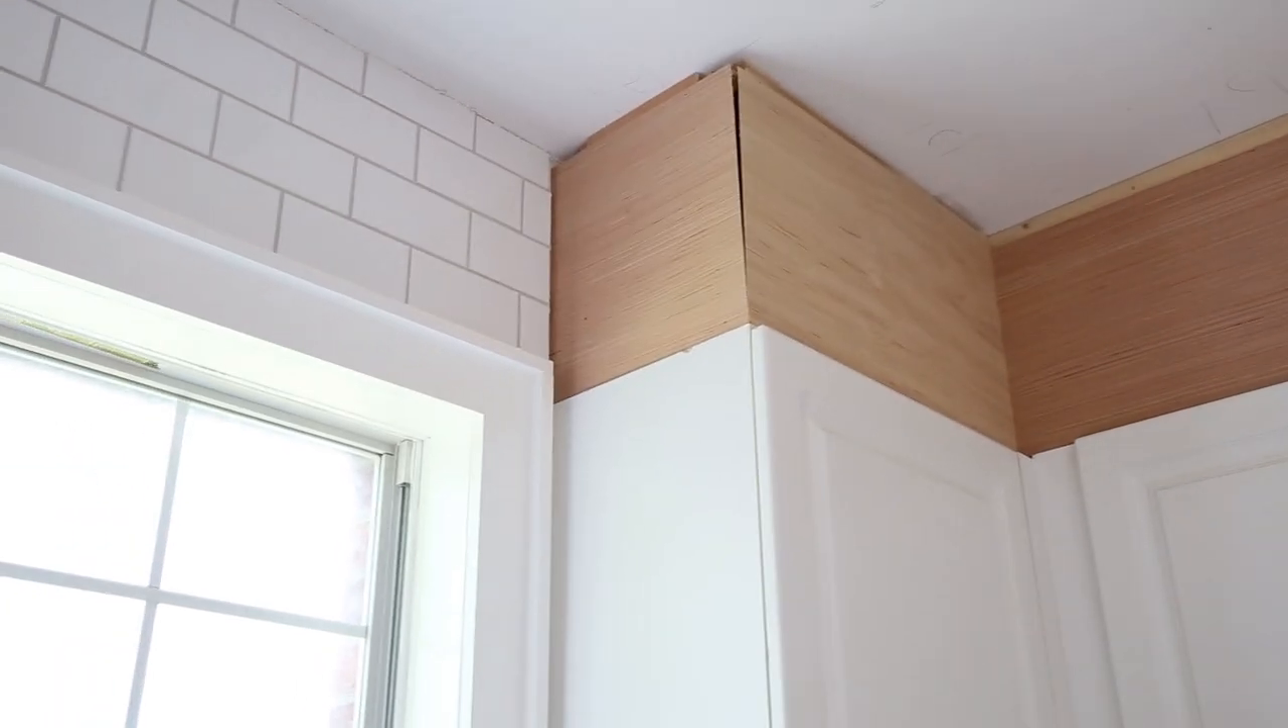We still ended up with a small gap in the end between the boards but it all cleaned up in the end with some good caulking.